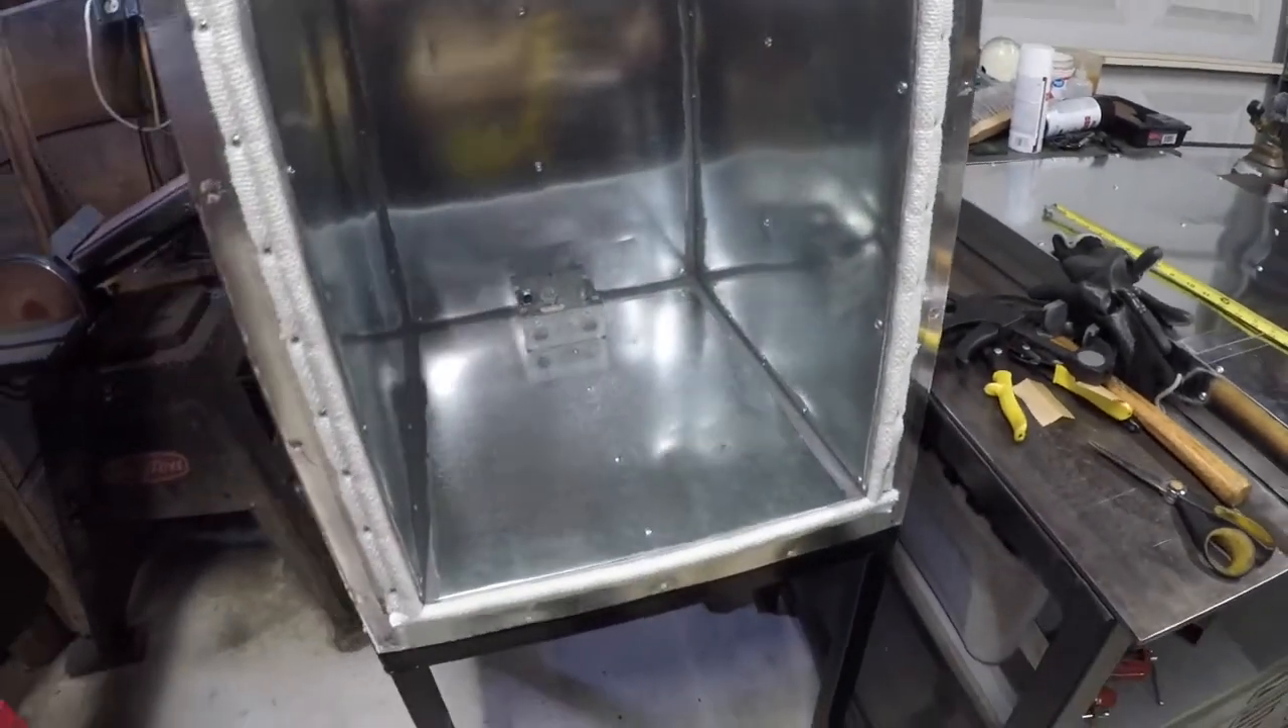The door seal is all installed.